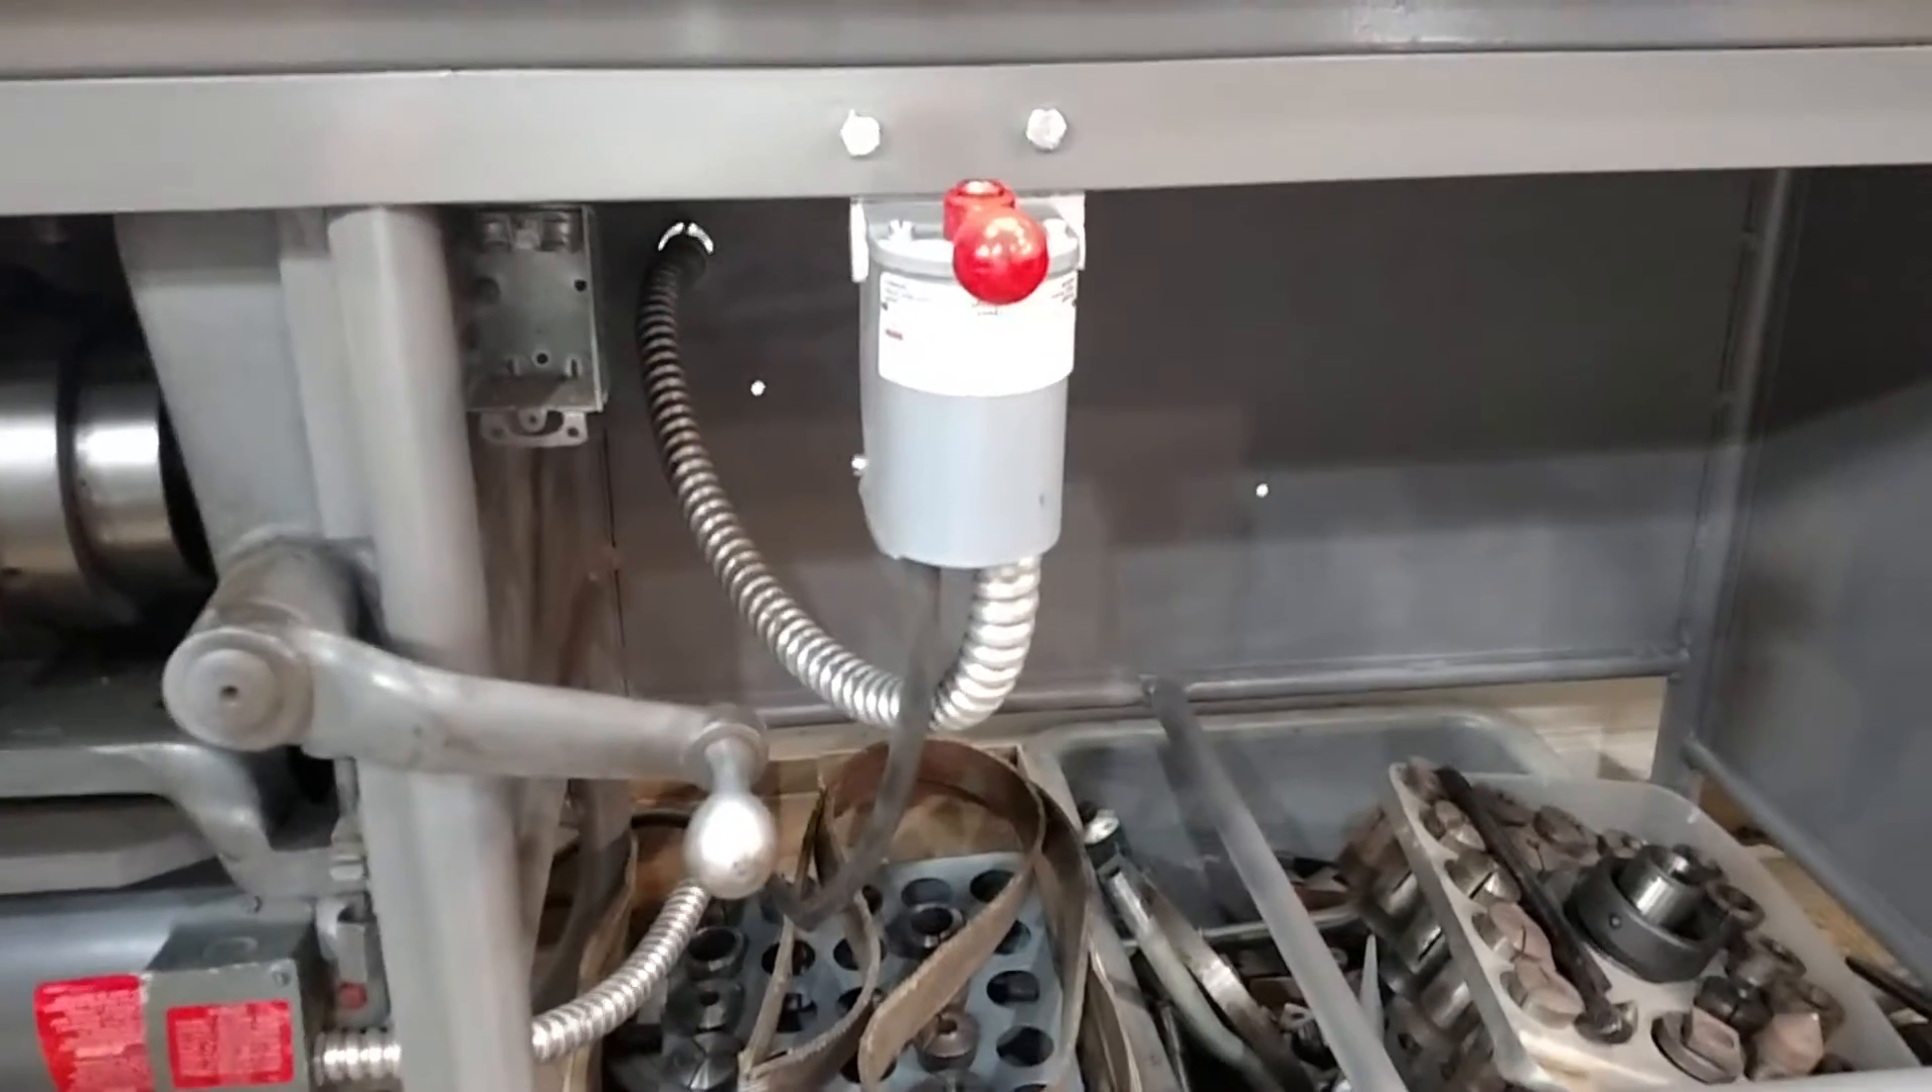Got my conduit kind of half-assed, temporarily ran.